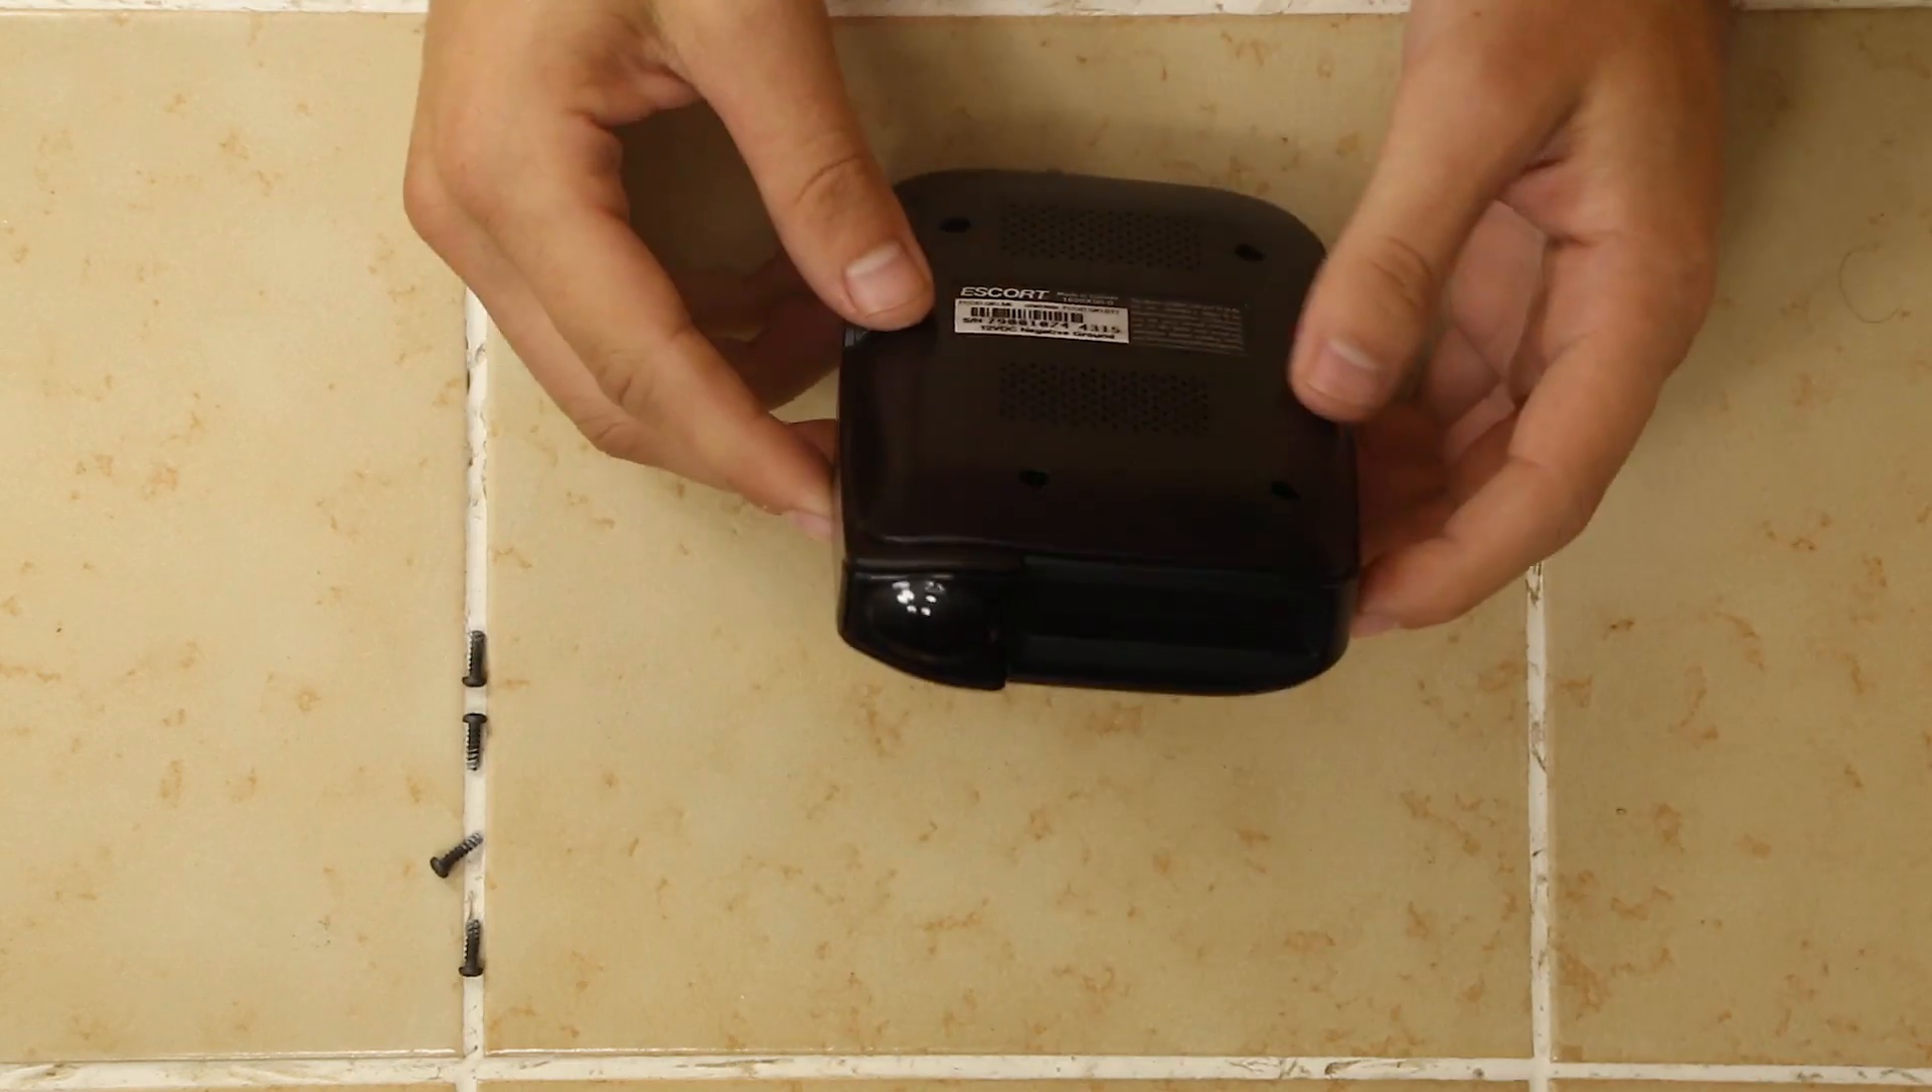So we've got the four screws removed.